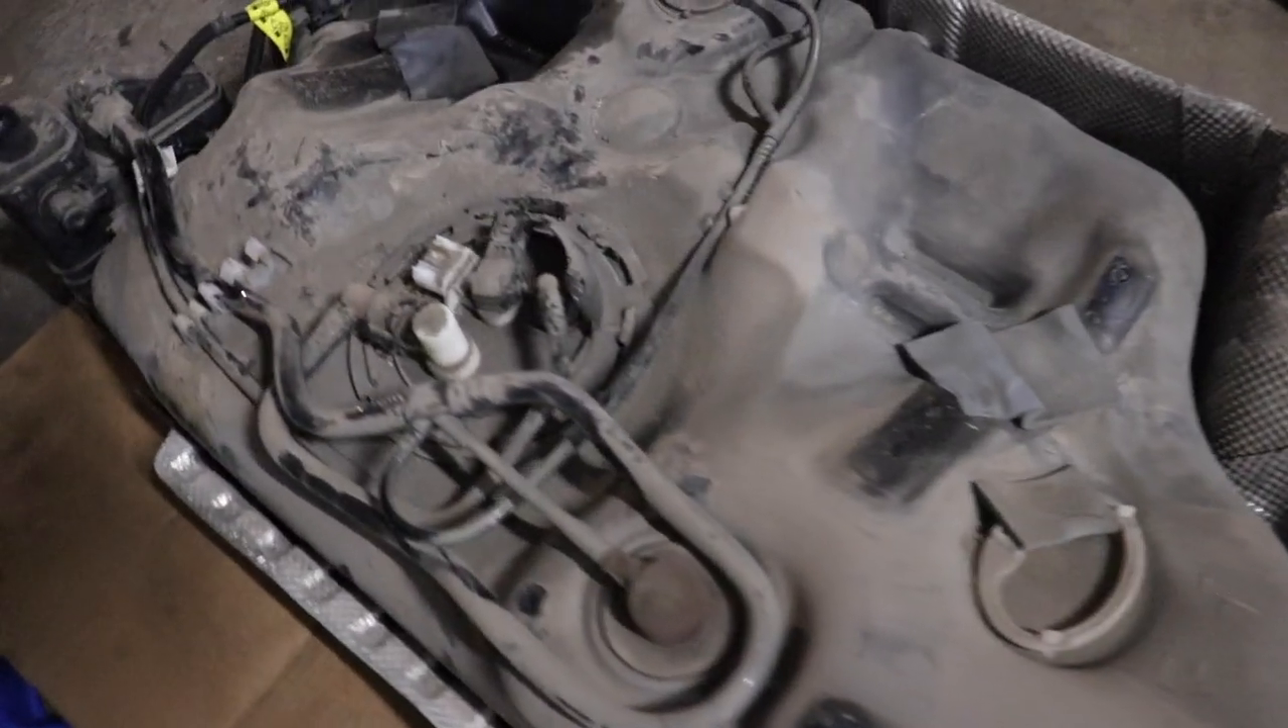Okay. We got the fuel tank out. I've dragged it into the shop.